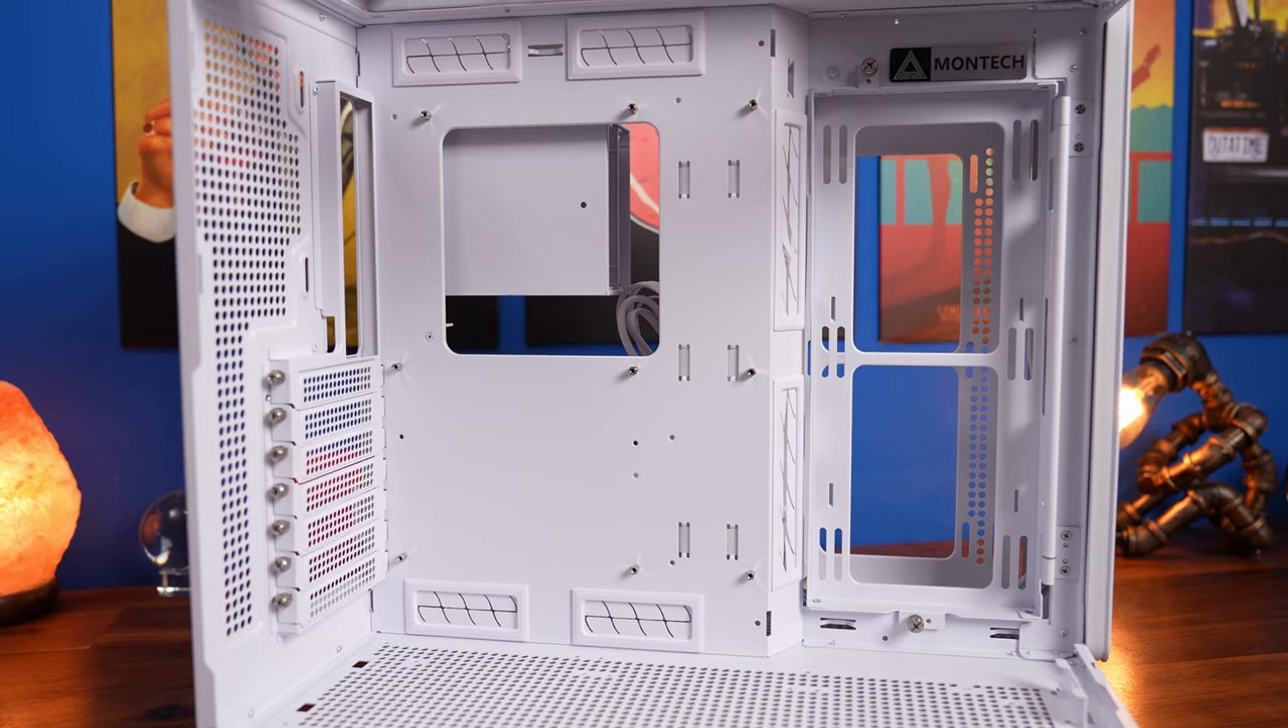We've got the case mostly stripped down into its bare state.